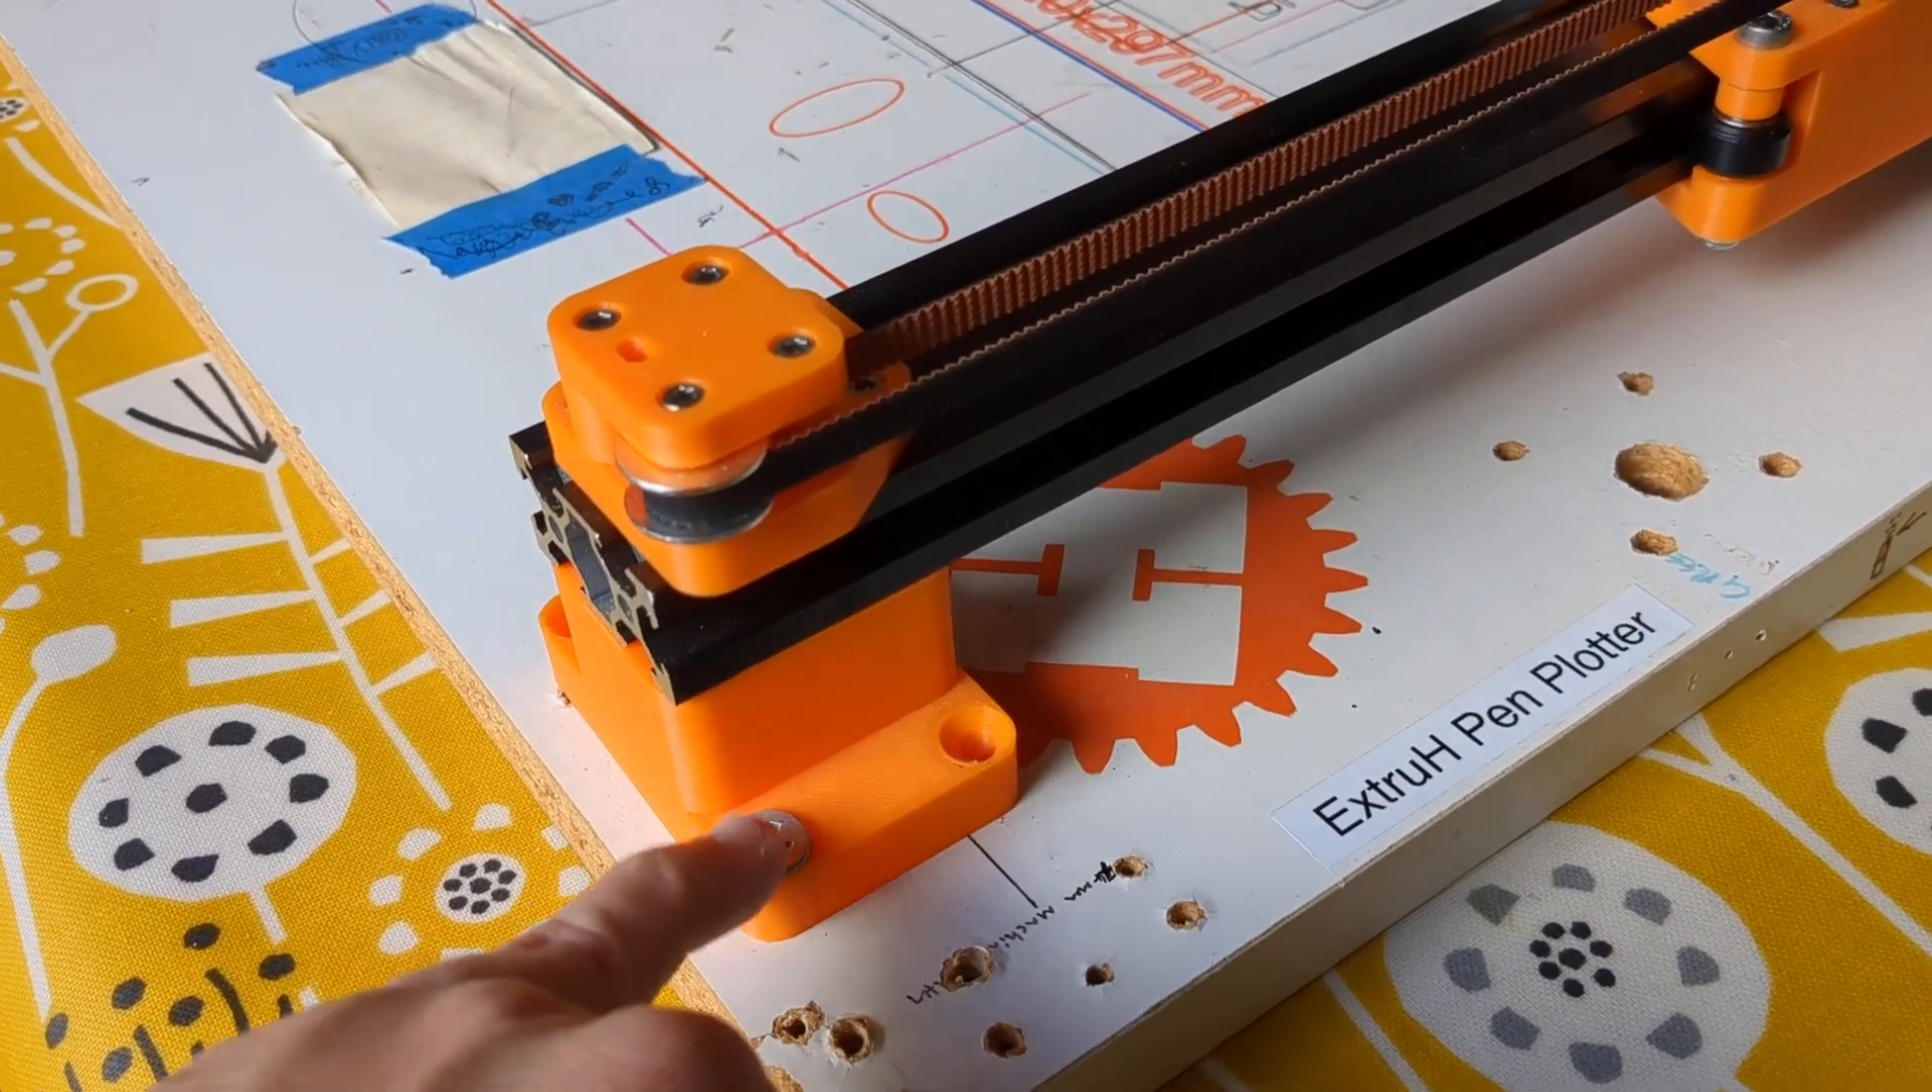And as you can see, I actually don't have all of the screws fitted in.